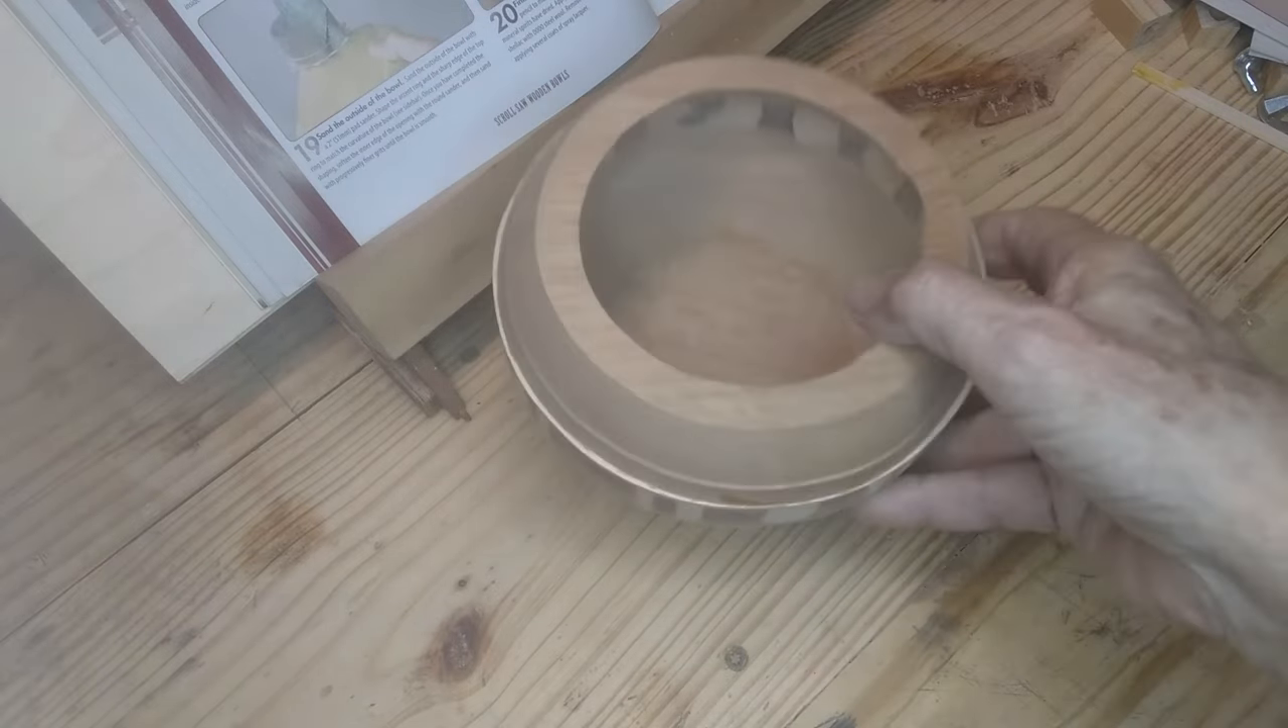Okay, so the bowl is put together.